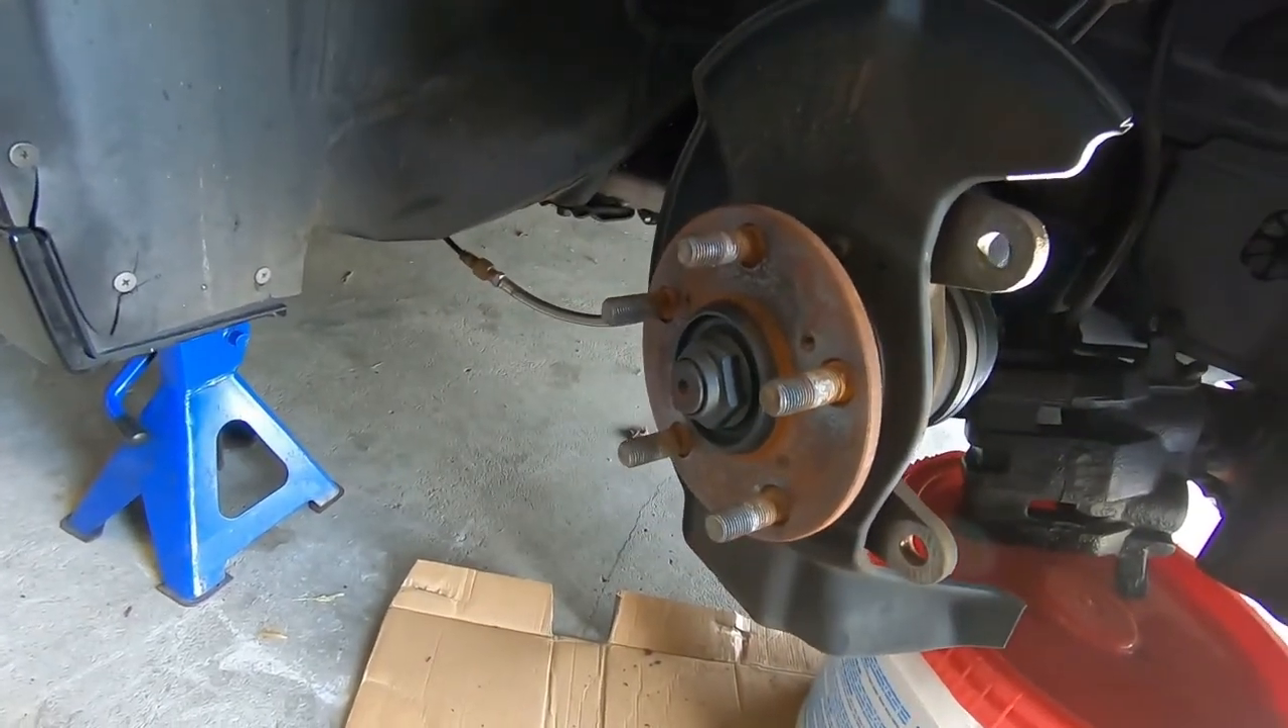Rotor is completely removed and now we have everything removed.